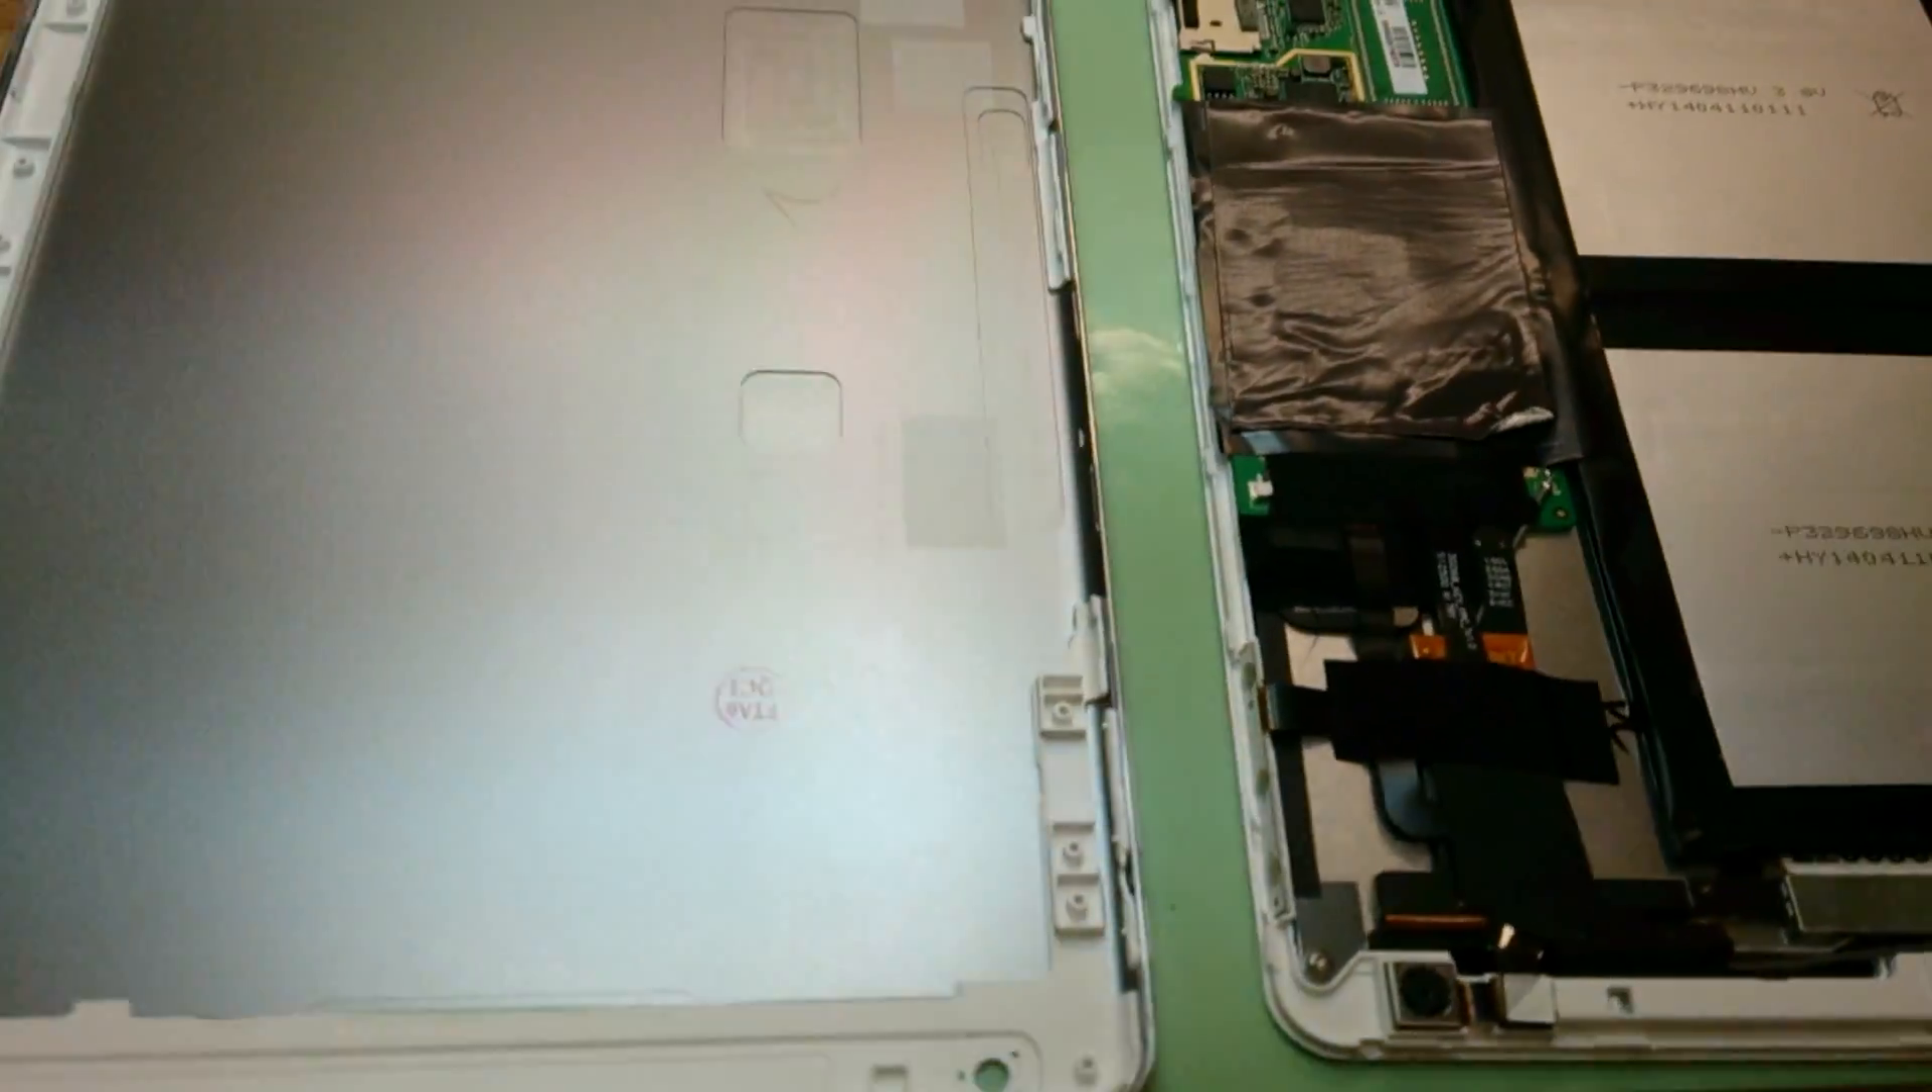As you can see I have my device open it so you can see the internals here.